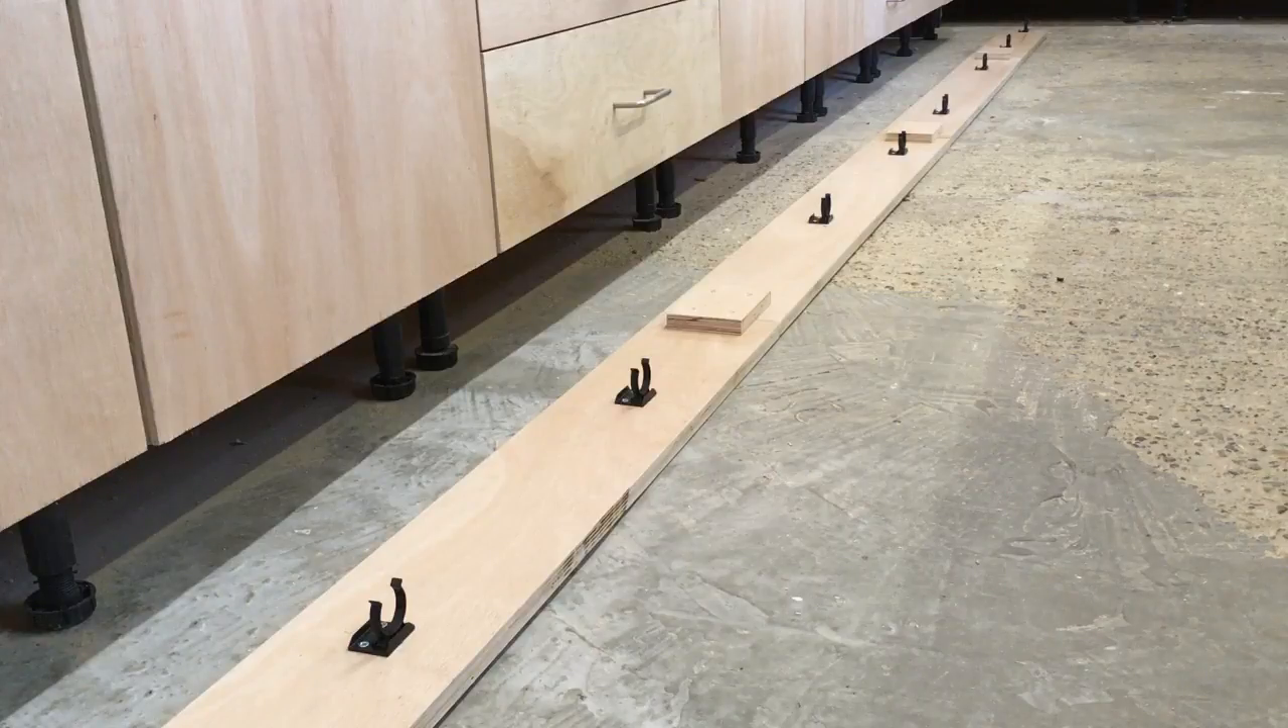All the clips are screwed to the back of the kickboard now. It just remains to lift it into position and click it onto the legs.